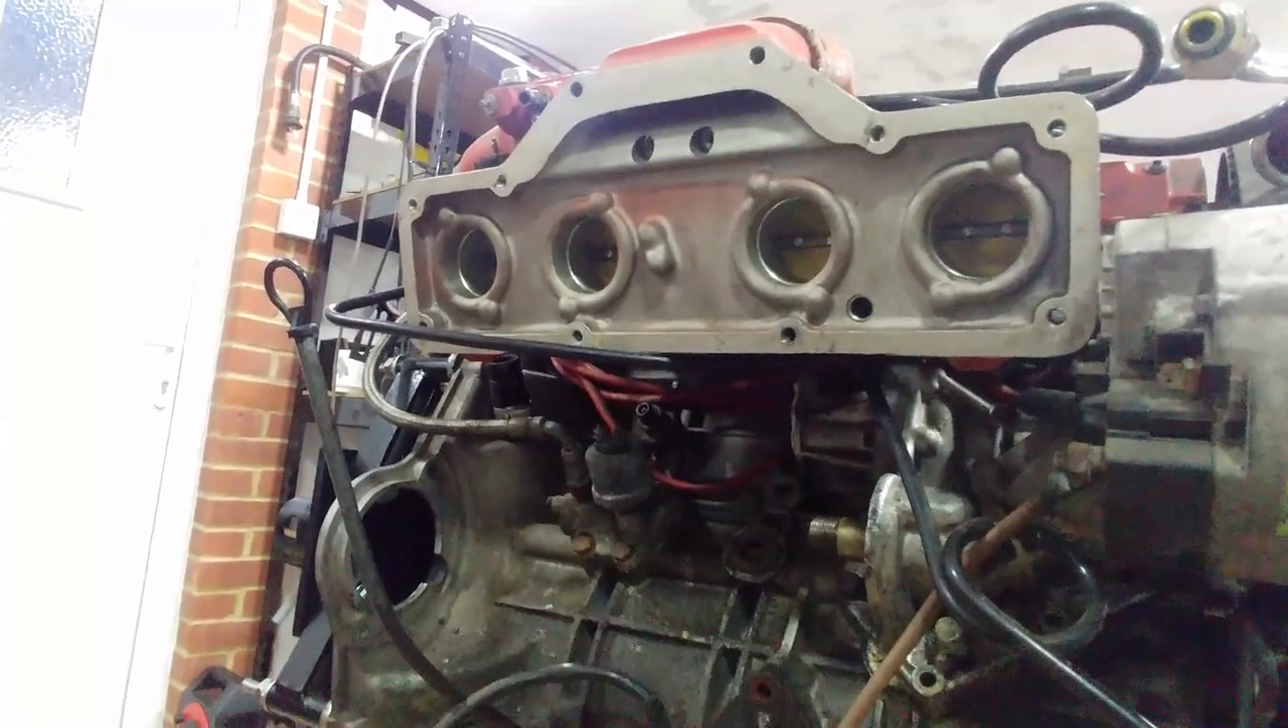With the plenum removed, you can see the throttle bodies and aperture sizes.